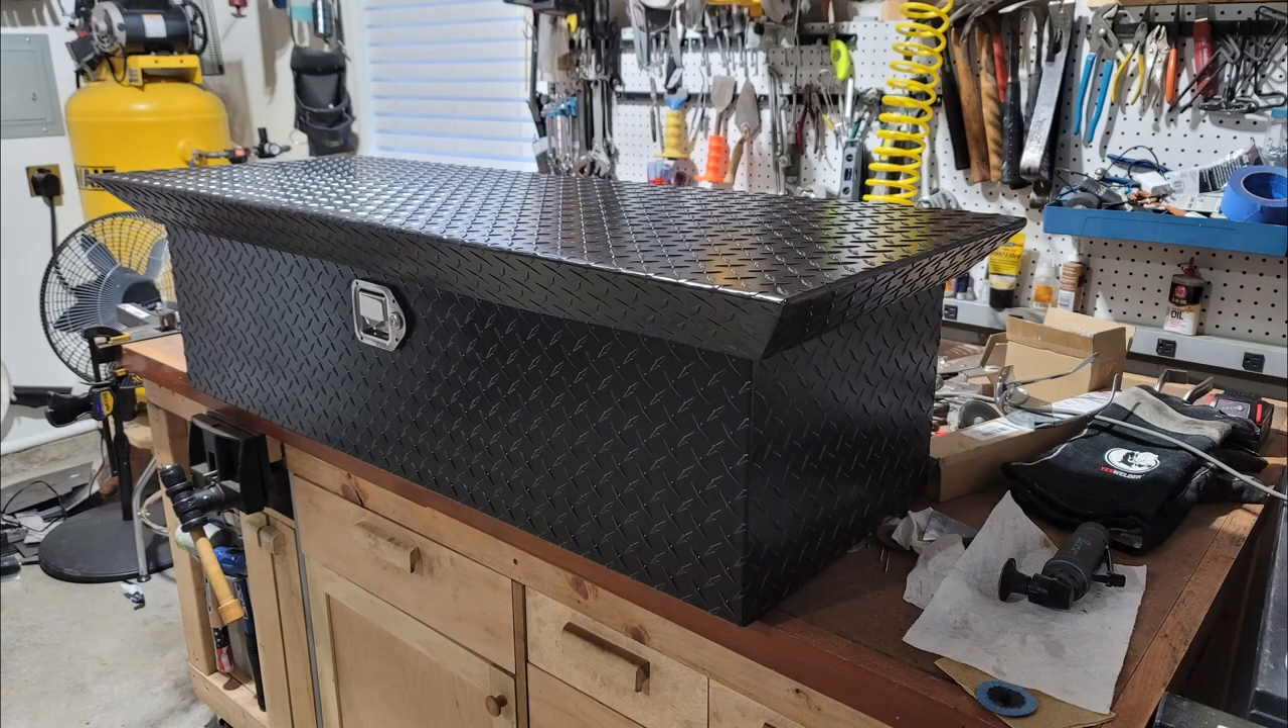The utility box is done. The only thing left to do is install it in the back of the pickup truck.